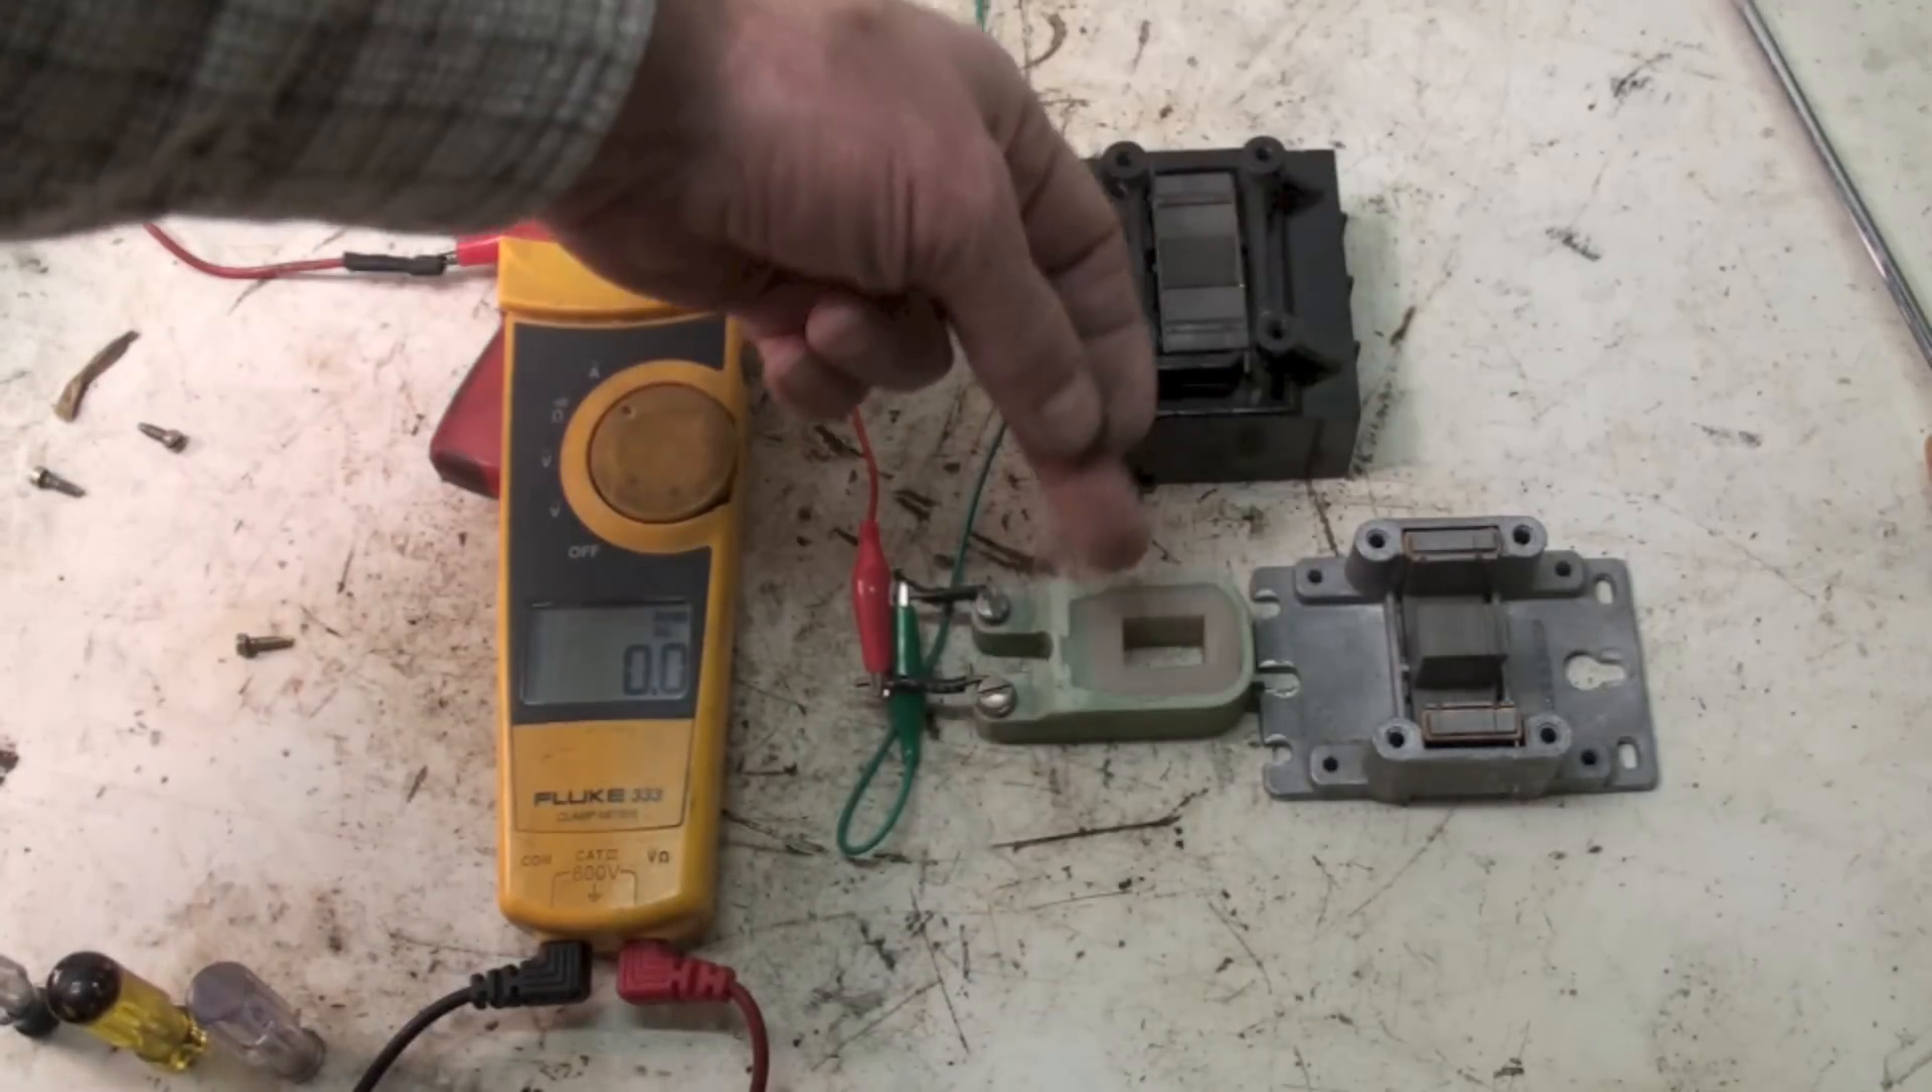Okay now I have taken the core completely or the coil completely off the core.